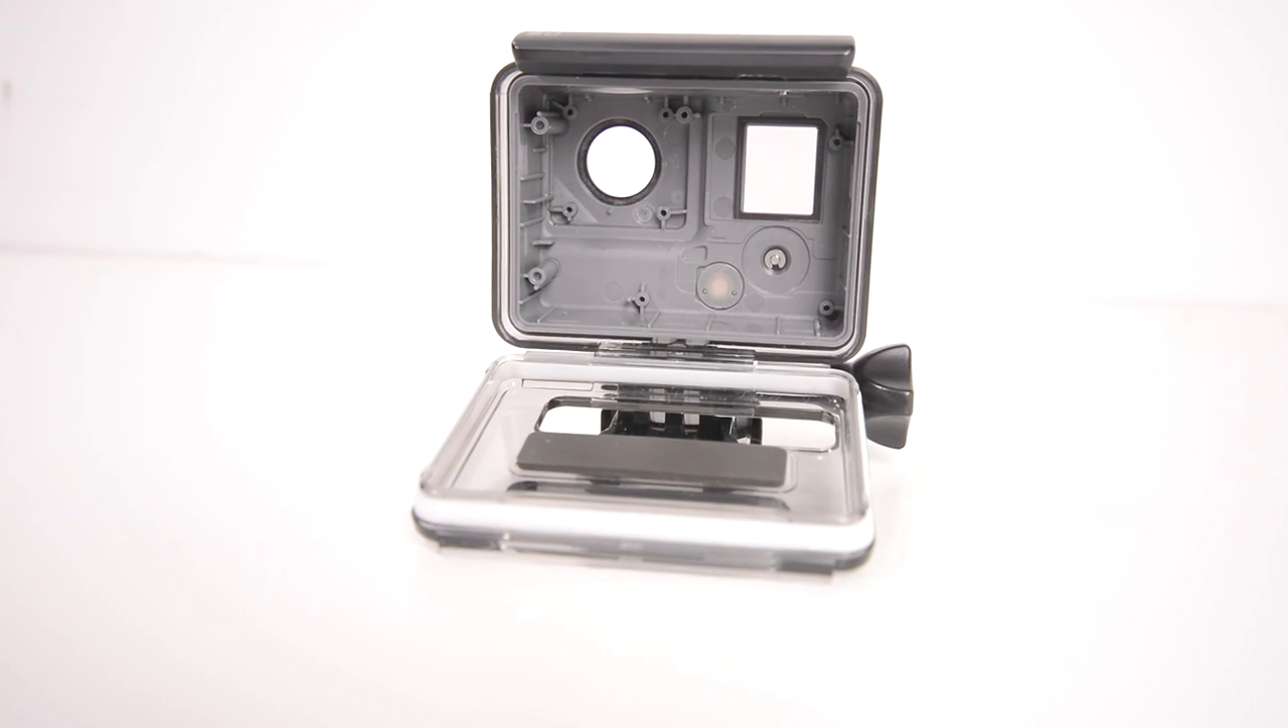We've got the case with nothing in it anymore.